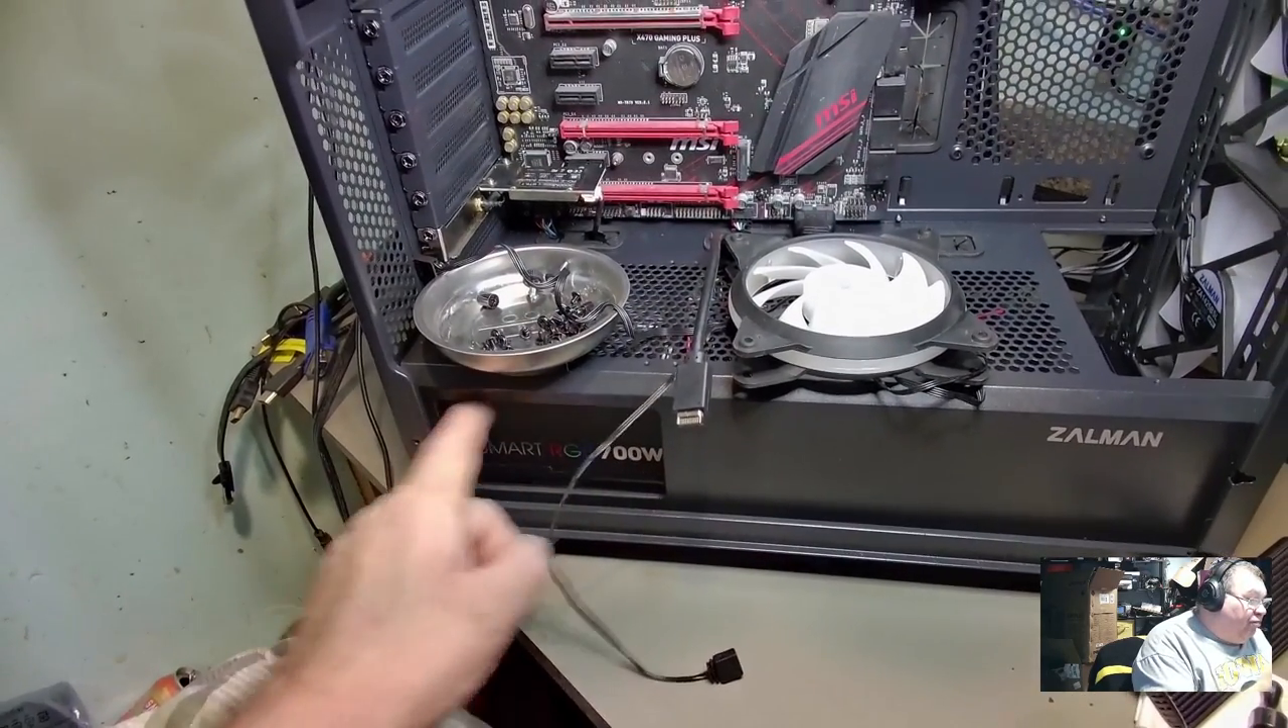Um, I guess before I cut the scene you can see I got the power supply in.